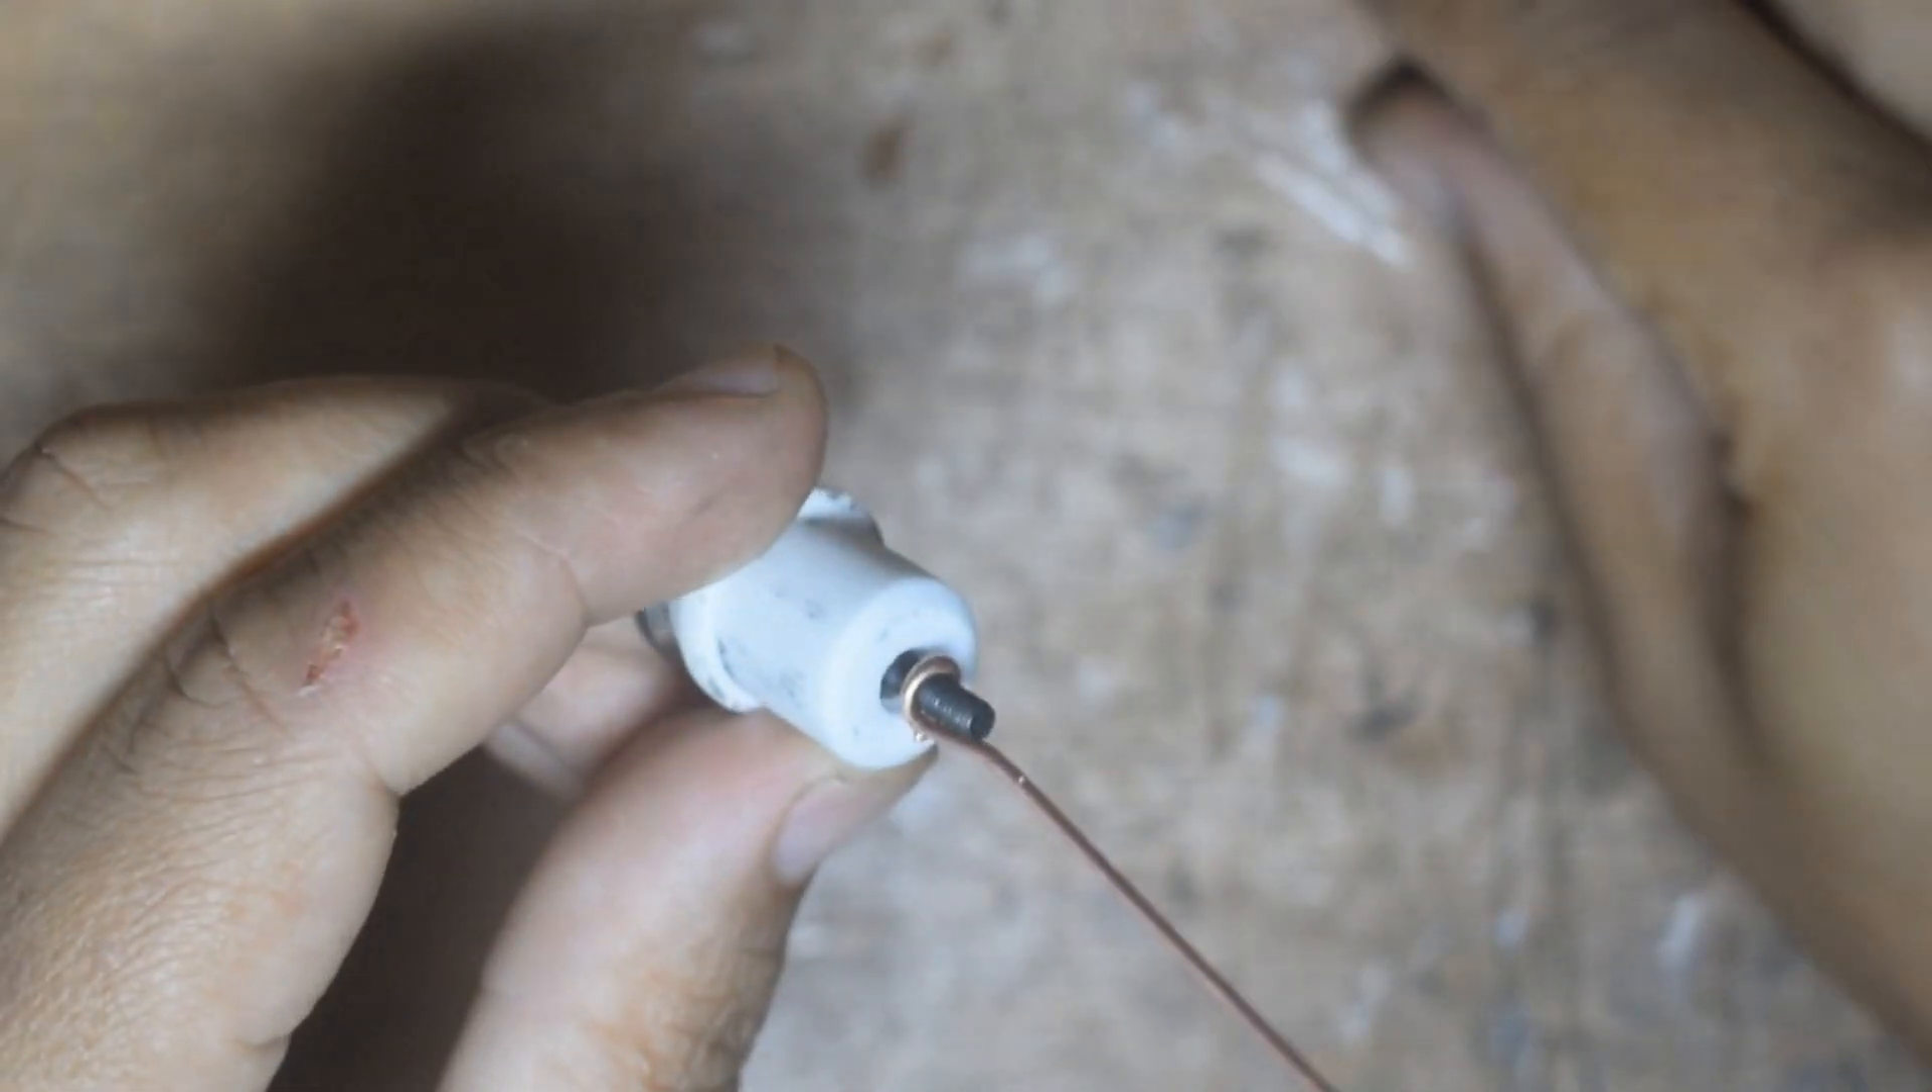Então, eu encaixei a proteção cerâmica e fixei um pedaço do fio rígido na ponta do parafuso.